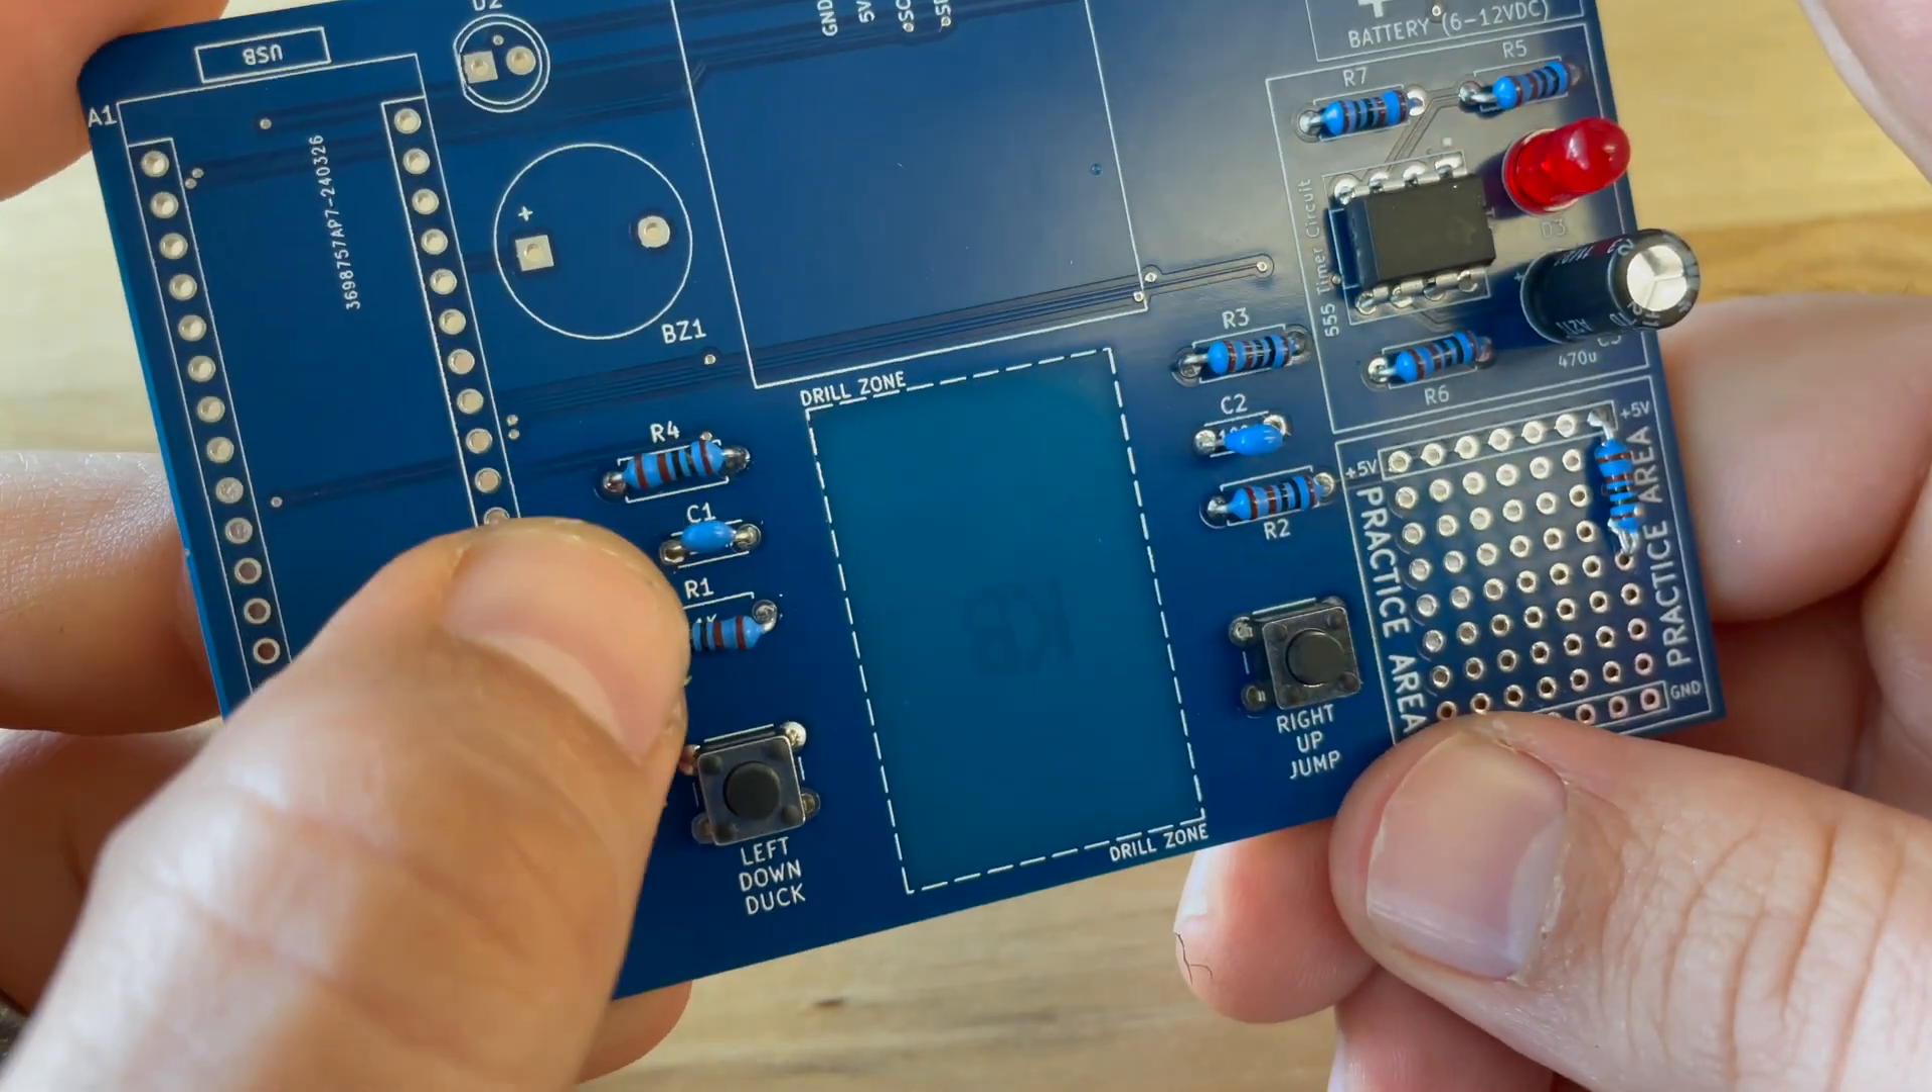So you can see I went ahead and soldered the resistors on, the capacitors on, and the buttons.